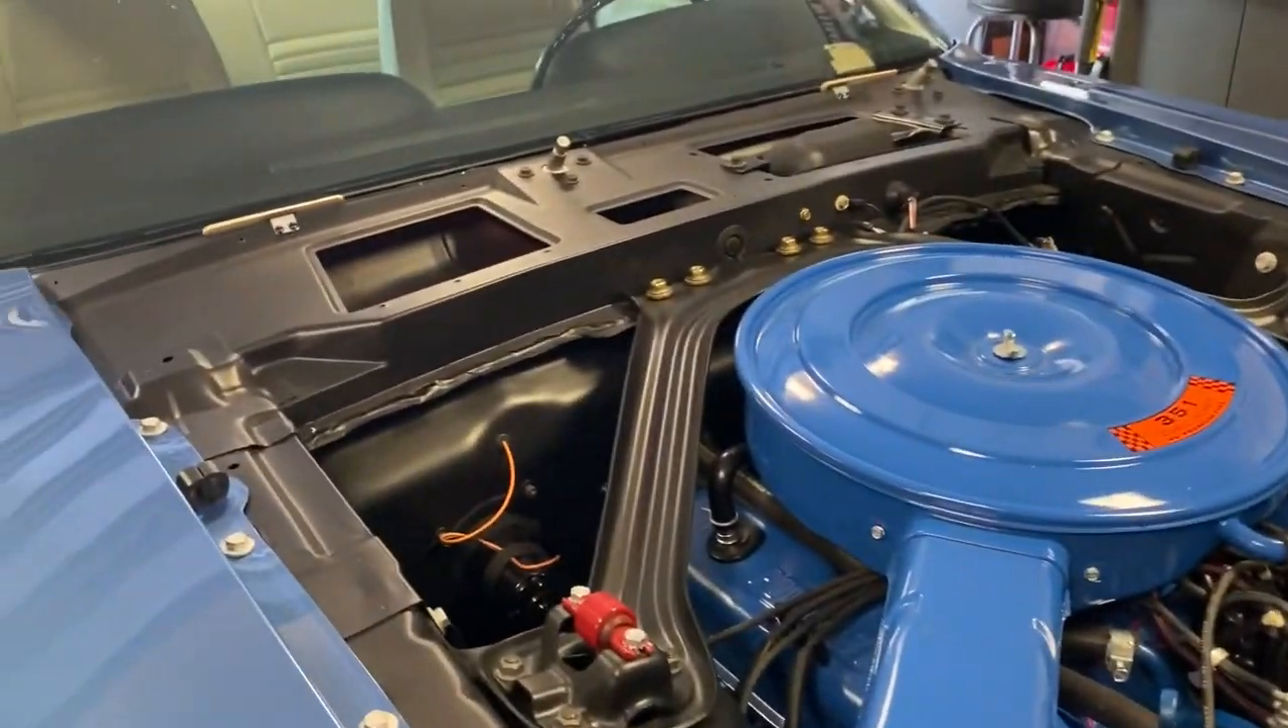All the little doodads are under the hood. I have left the hood off because I'm not sure if I'm going to have to go back into the power booster.